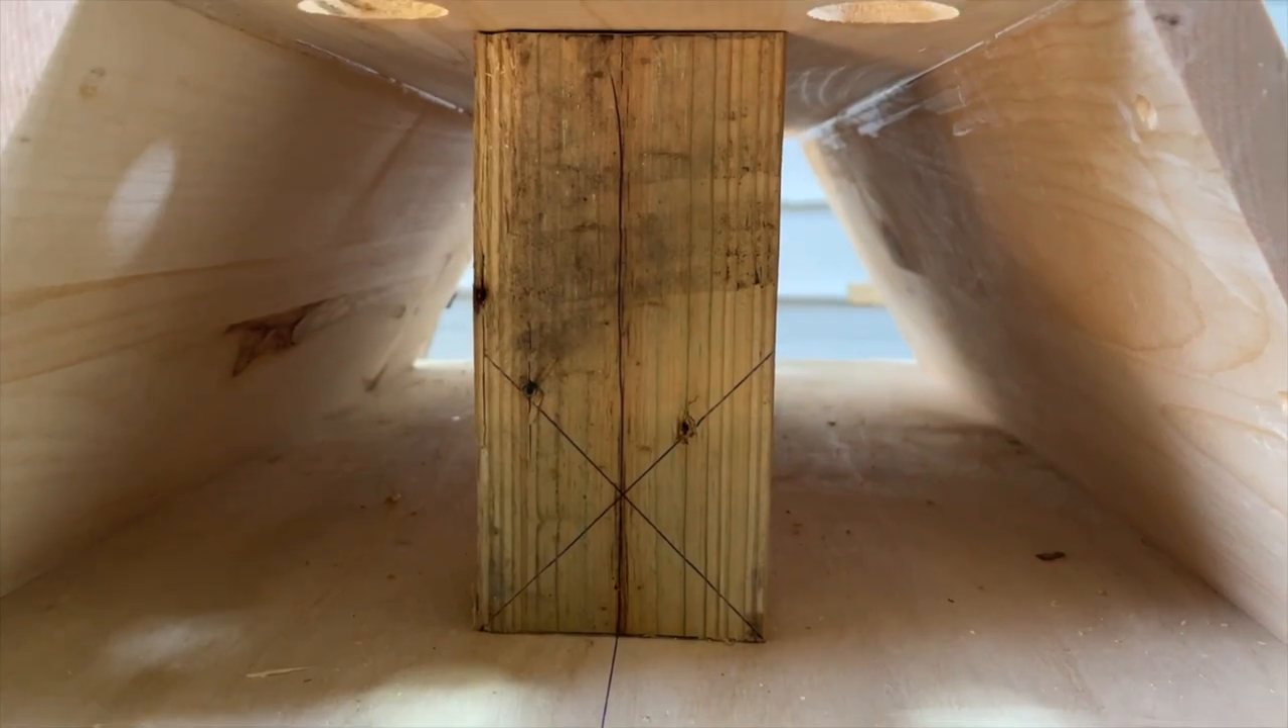This is the assembled jig with sides and you can see how that middle upright keeps things supported.